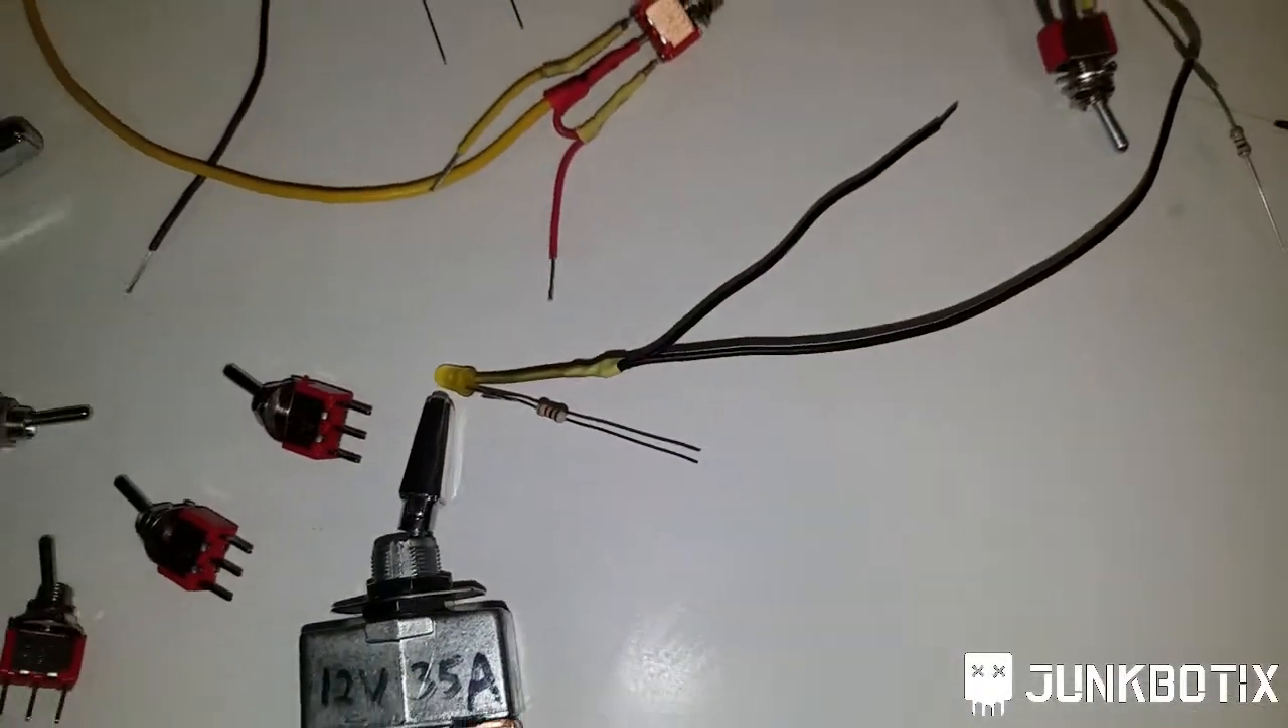Now you may notice that I don't have all the switches hooked up and that's because I'm not going to need them all.